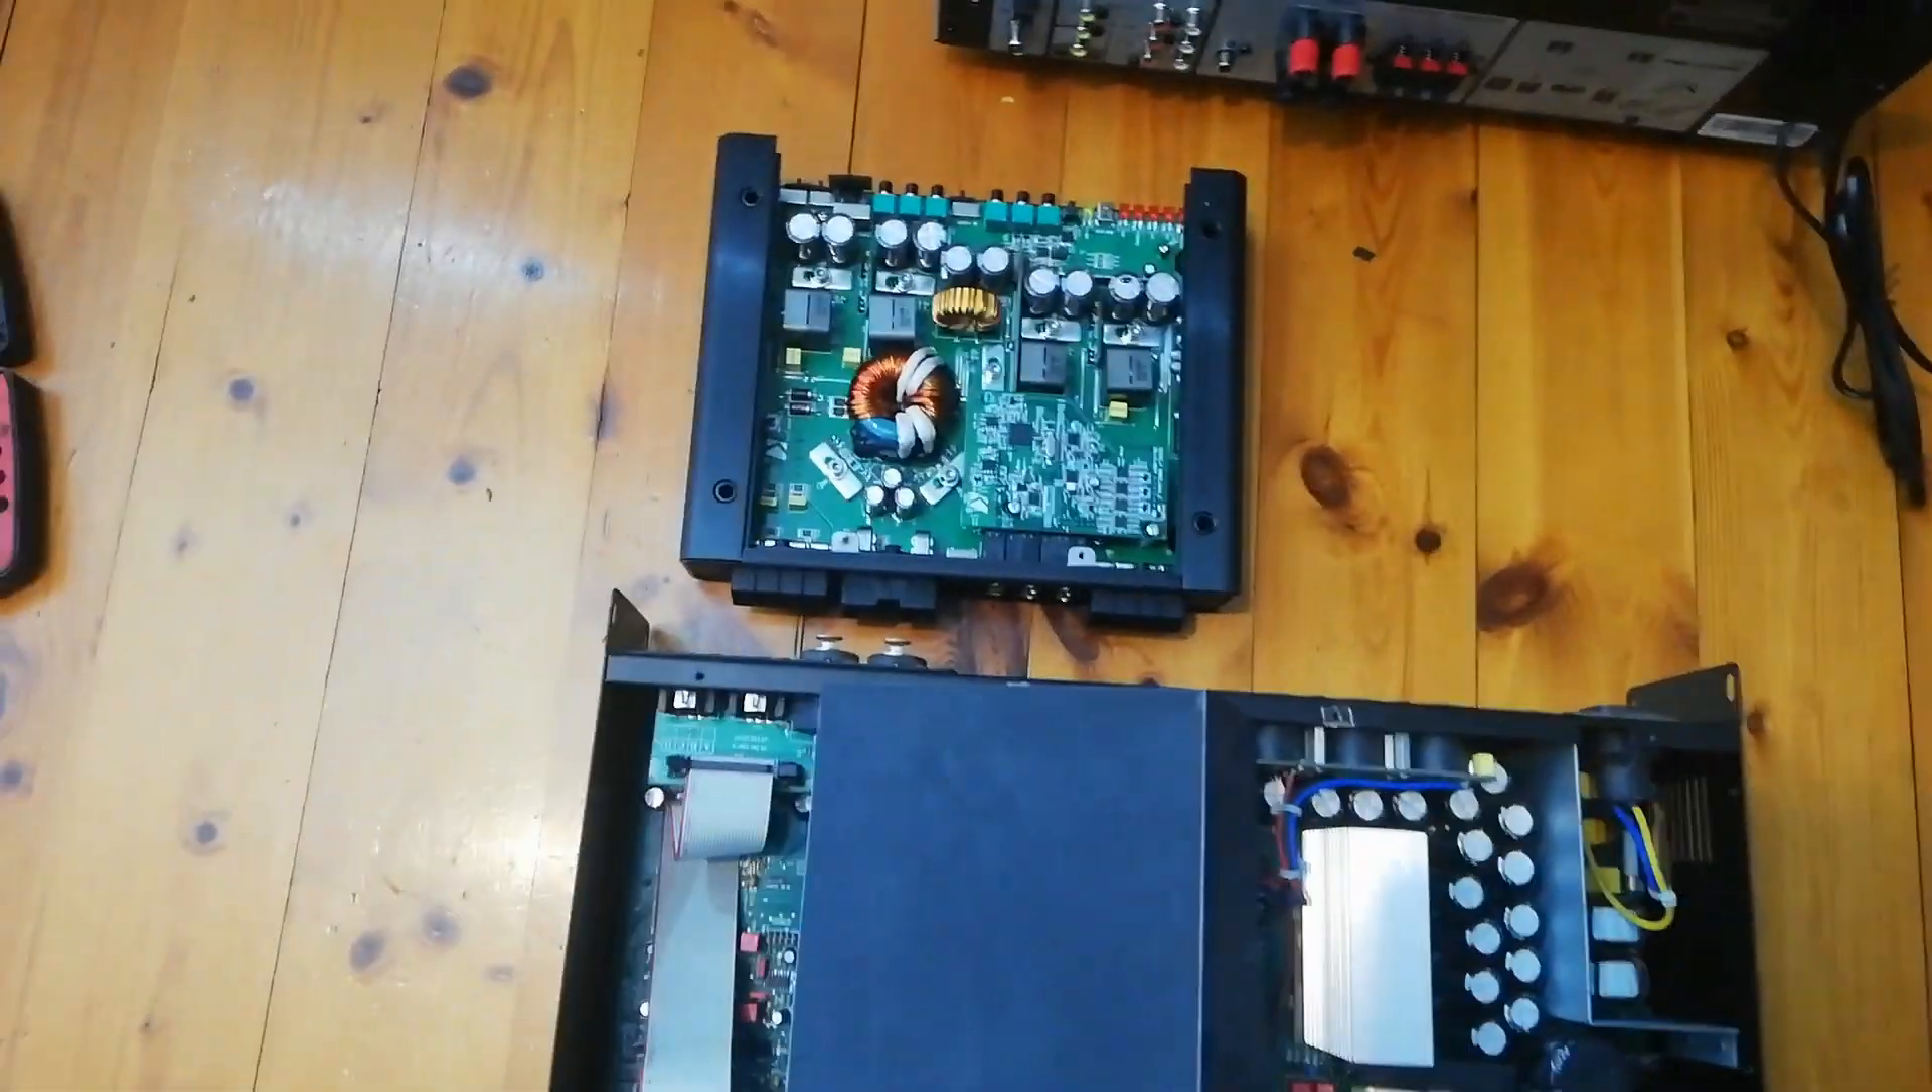Okay so there i have all the amplifiers apart now but unfortunately what ended up happening is that while i was busy taking the kicker apart i ran out of memory and i didn't actually realize that.